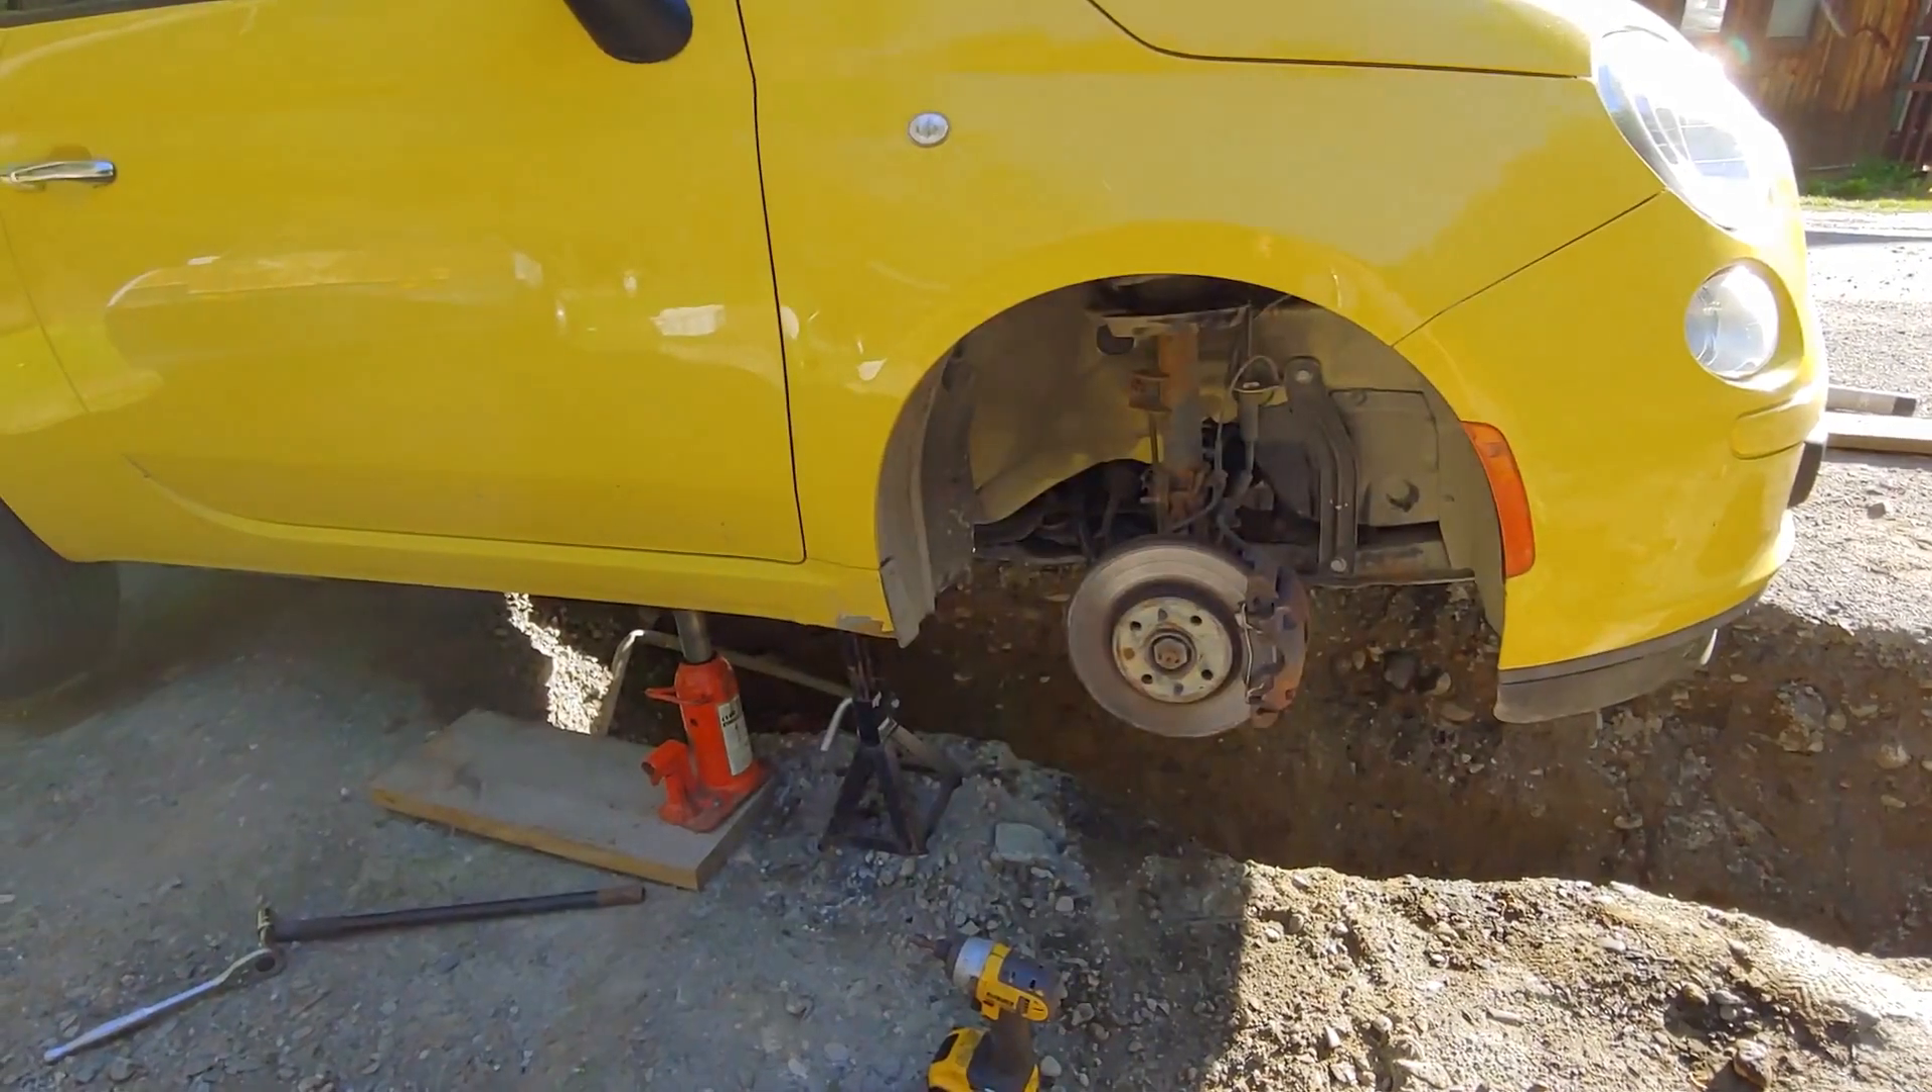Okay, now we got the wheel off.